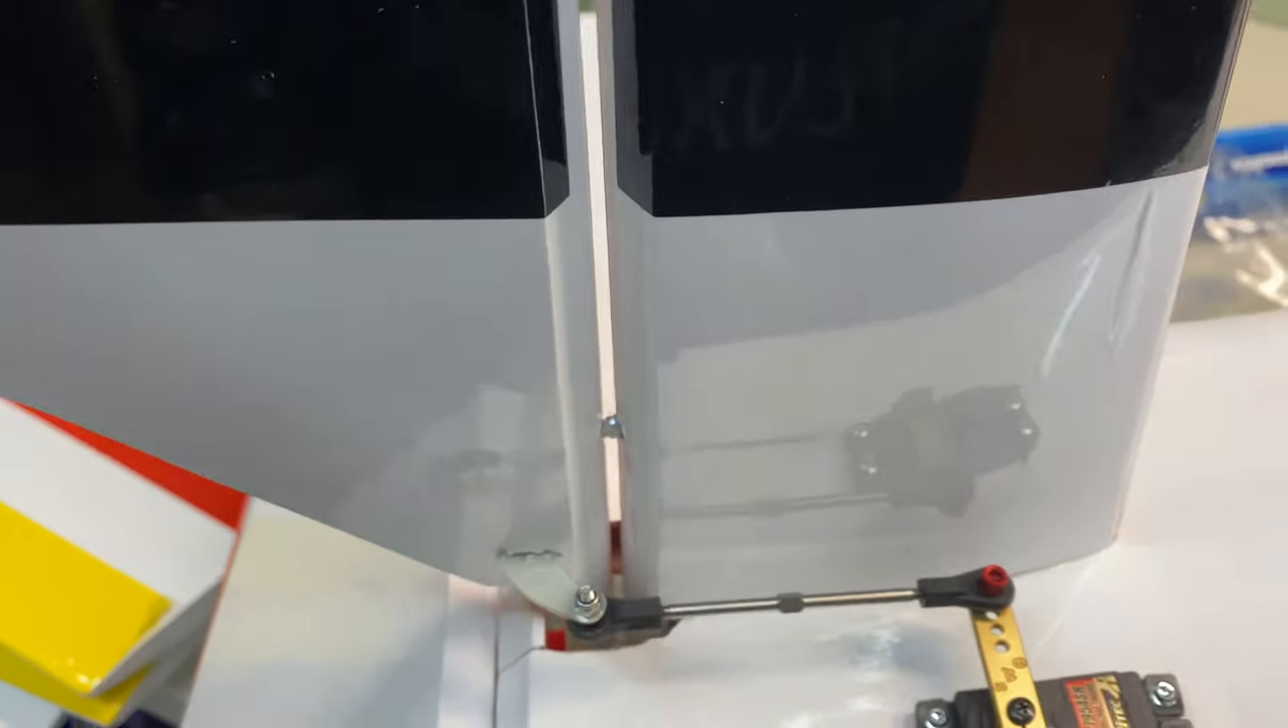I've got like a two and a half millimeter gap at the hinge line.